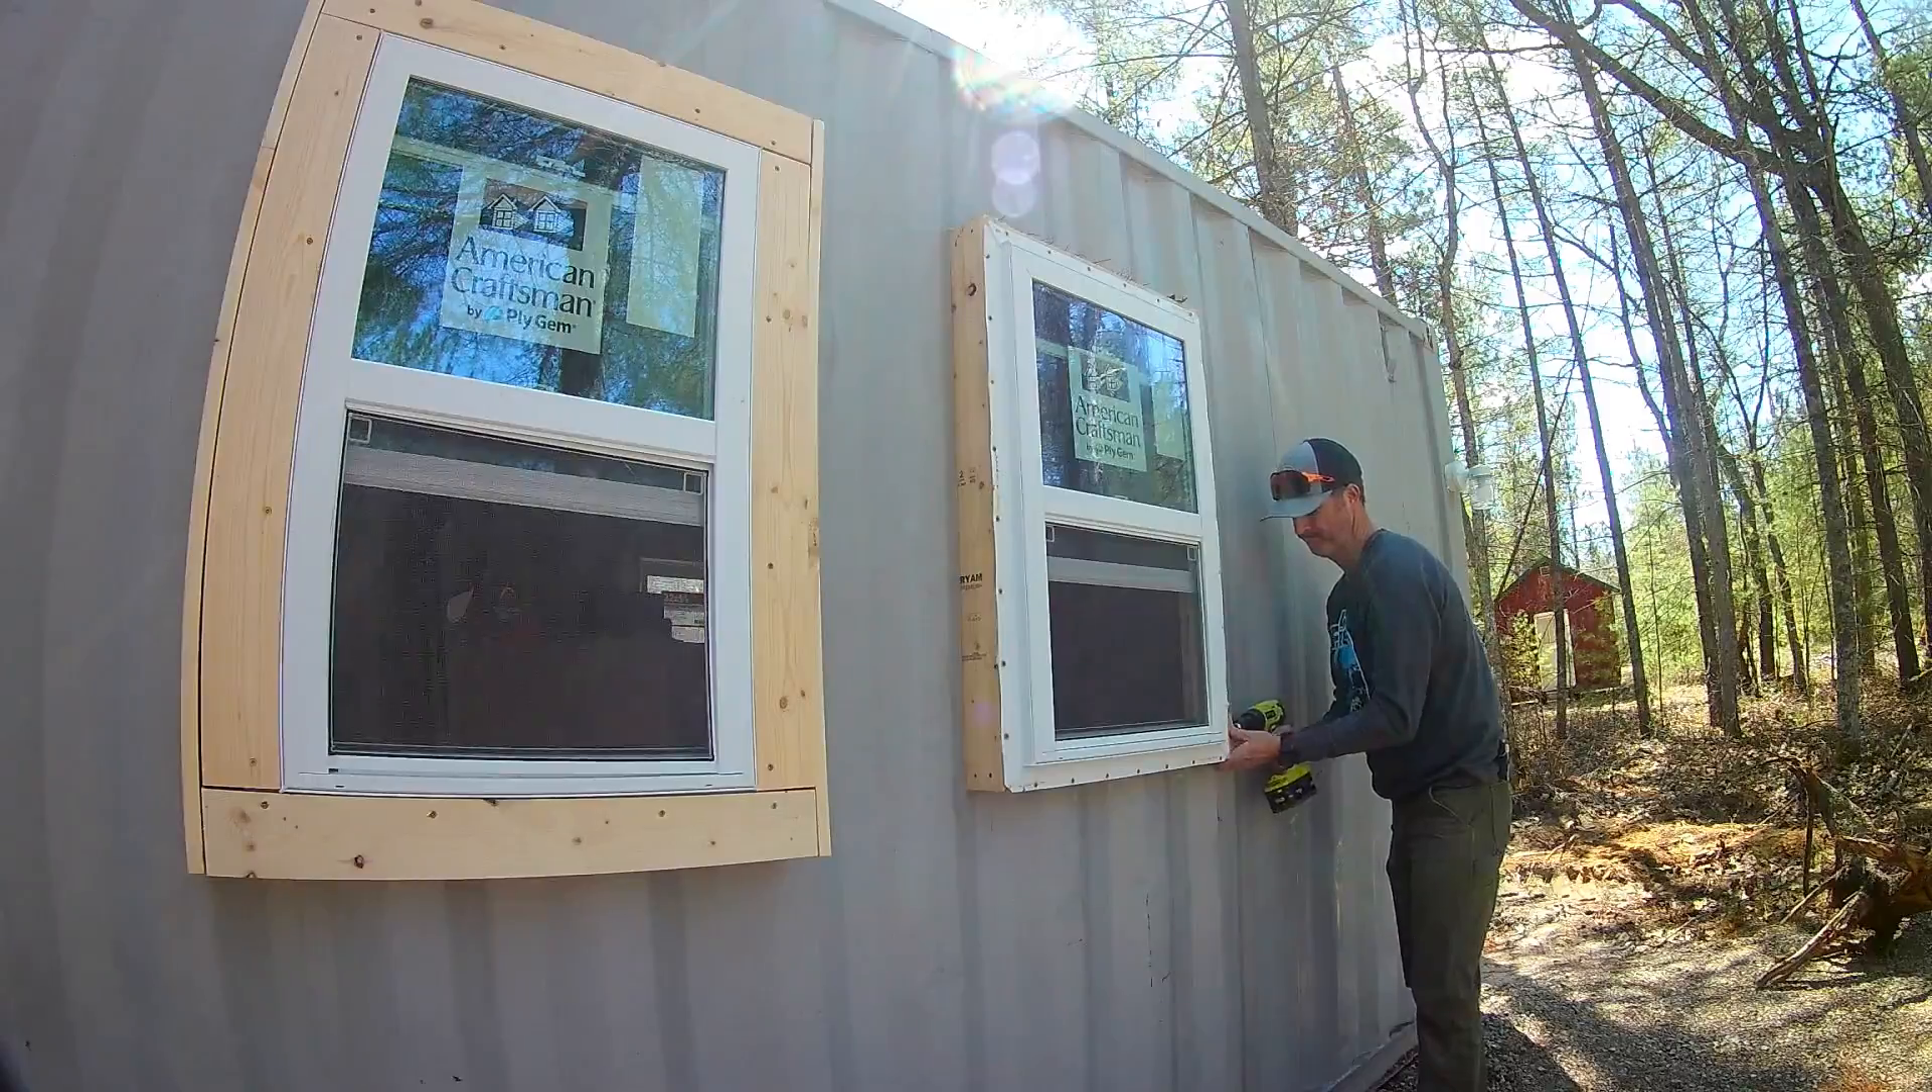As you can see on the left I've already installed the one window trim around the first window.